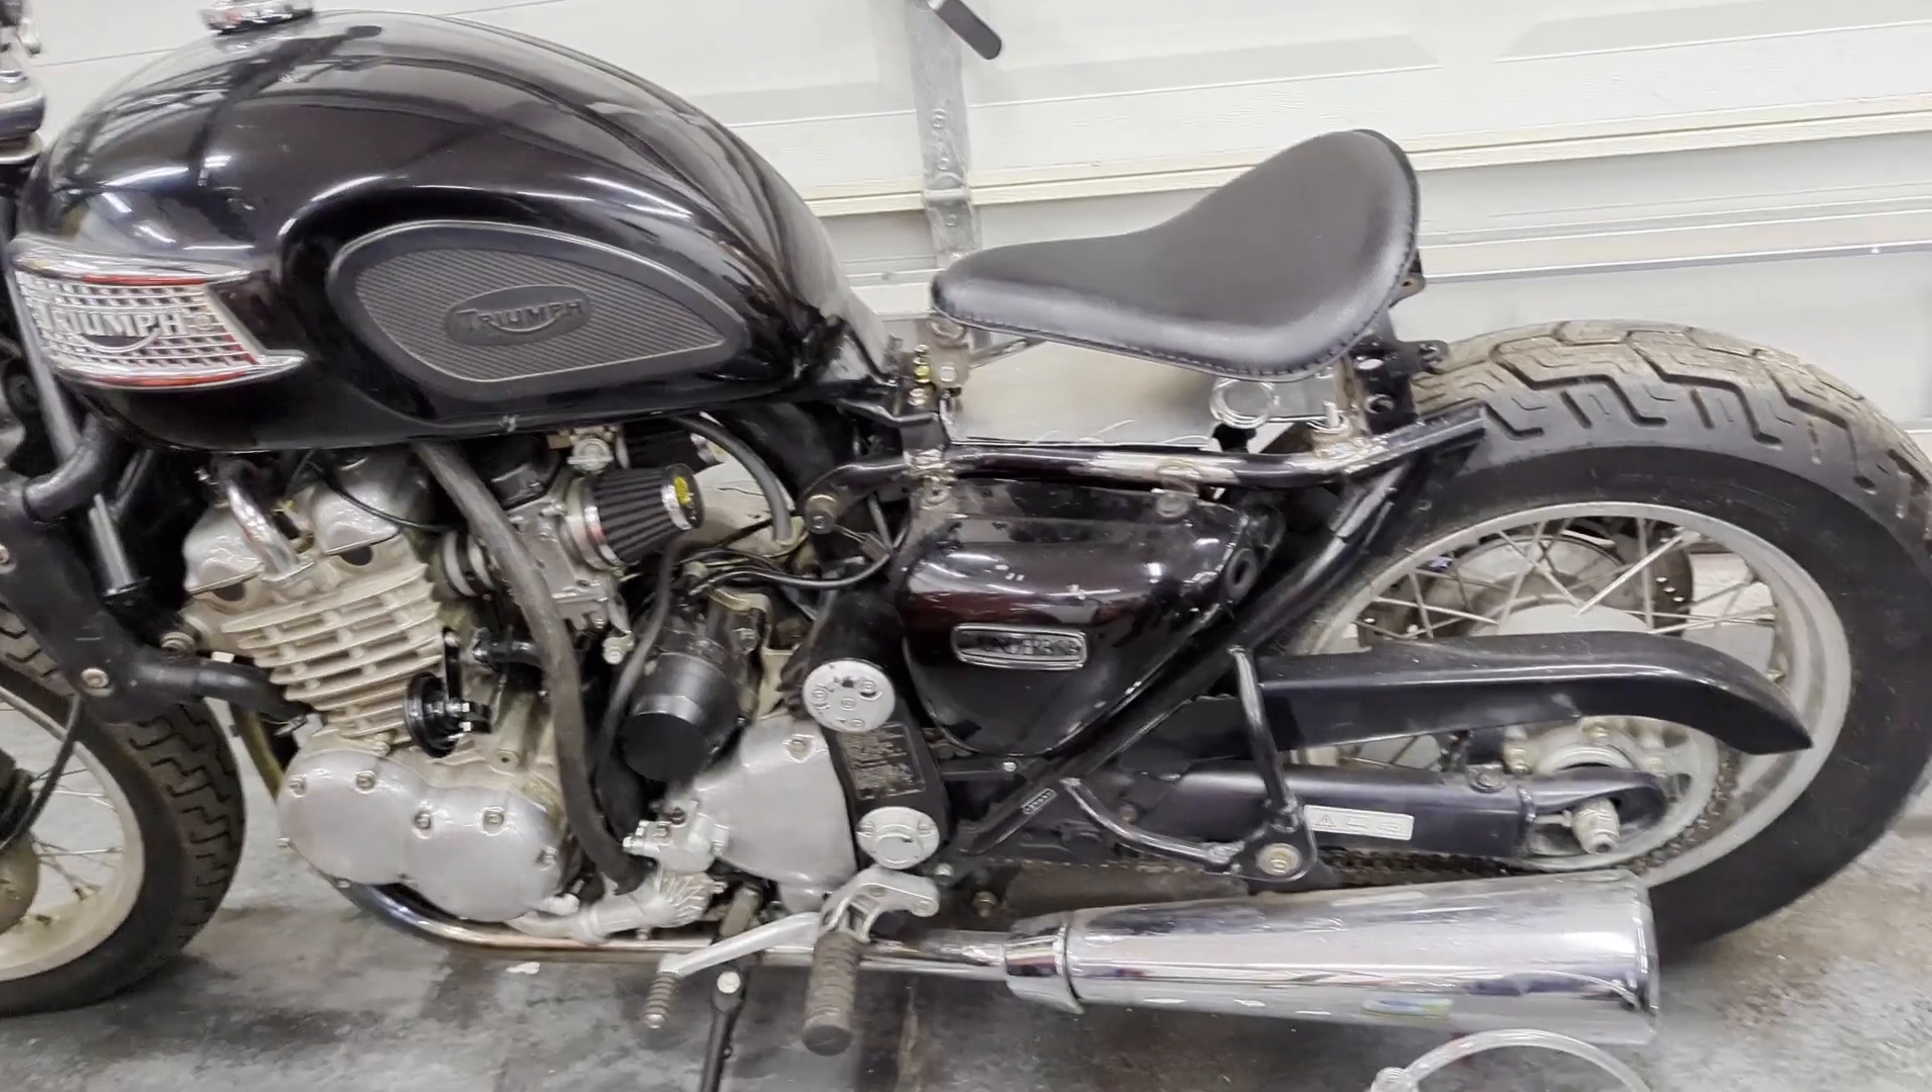We get the seat on here, all nice and comfy.